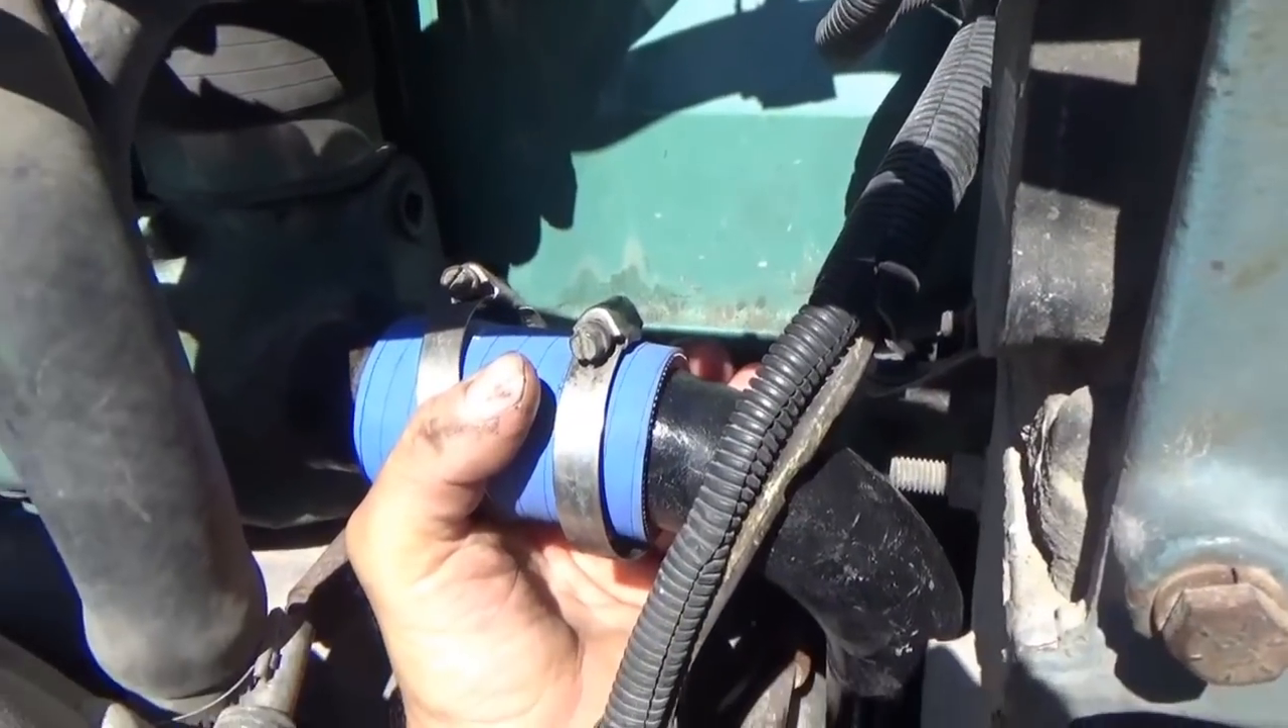And I got both of my clamps in here and I got the, the screw part of the clamps up on top so that I got access to them.